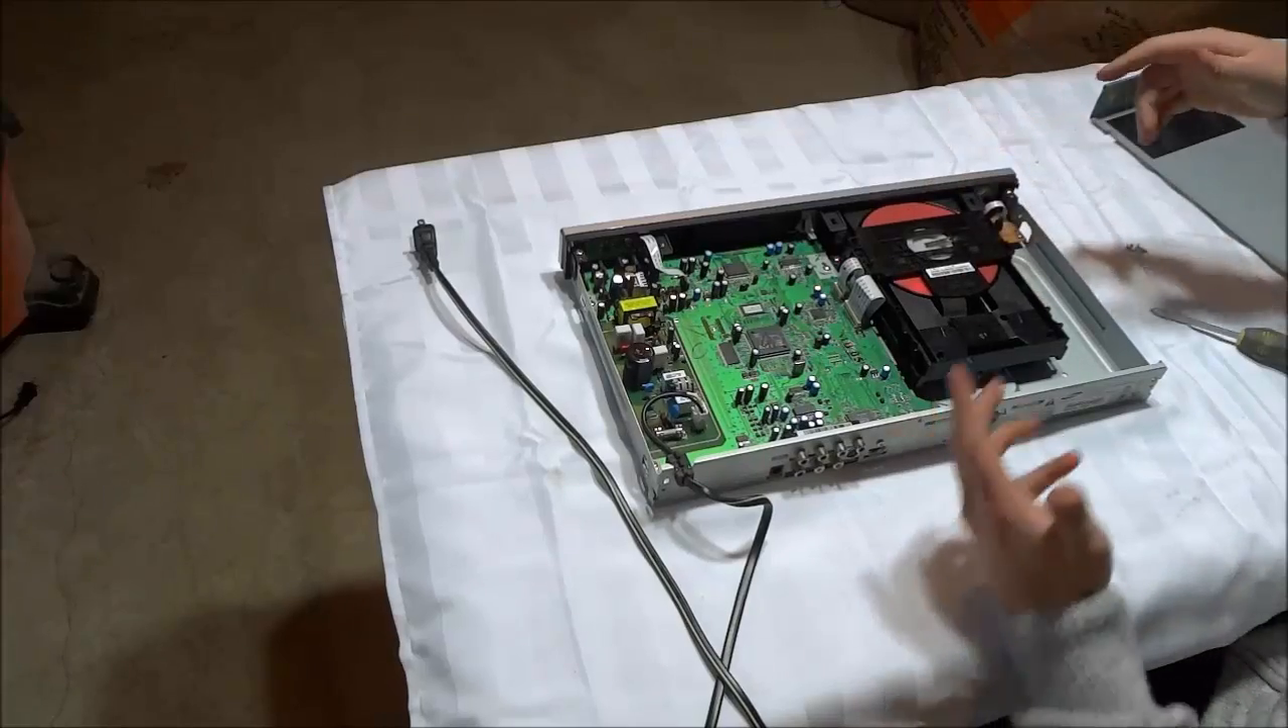Okay, now as you can see, I have exposed the internals of the DVD player and there is the disc that I need to access.